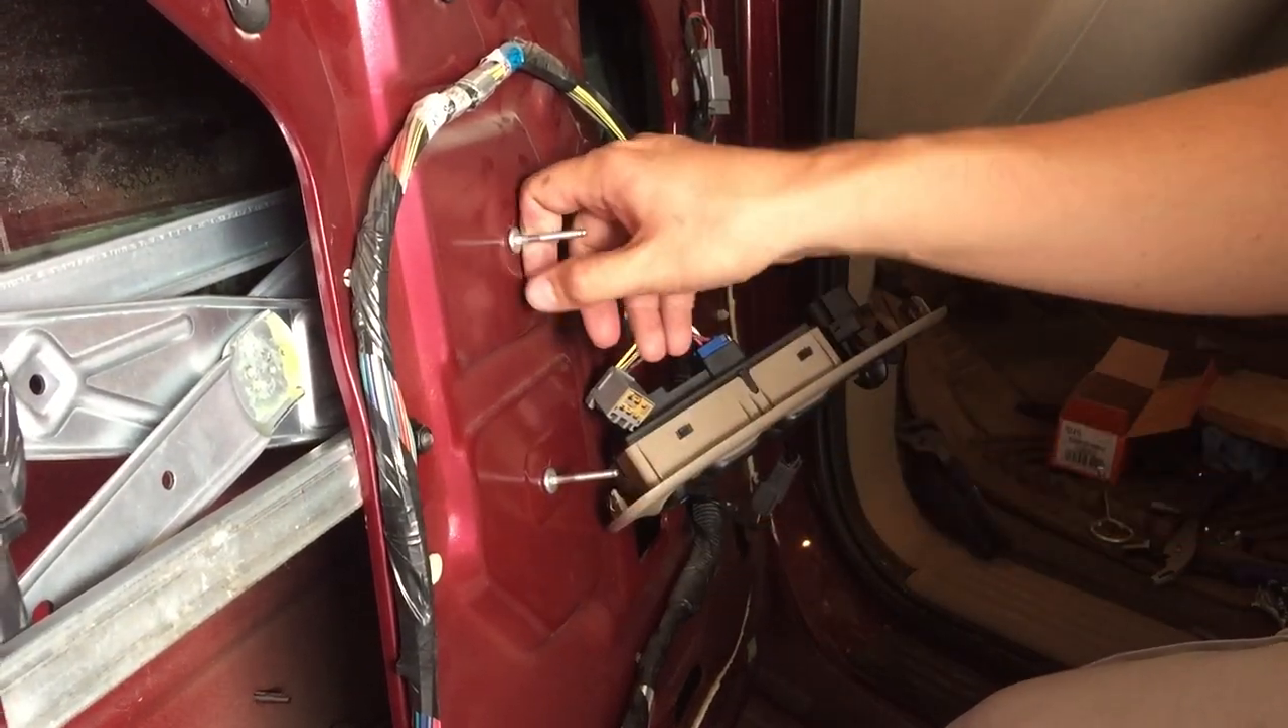Okay, so I have both pop rivets in.